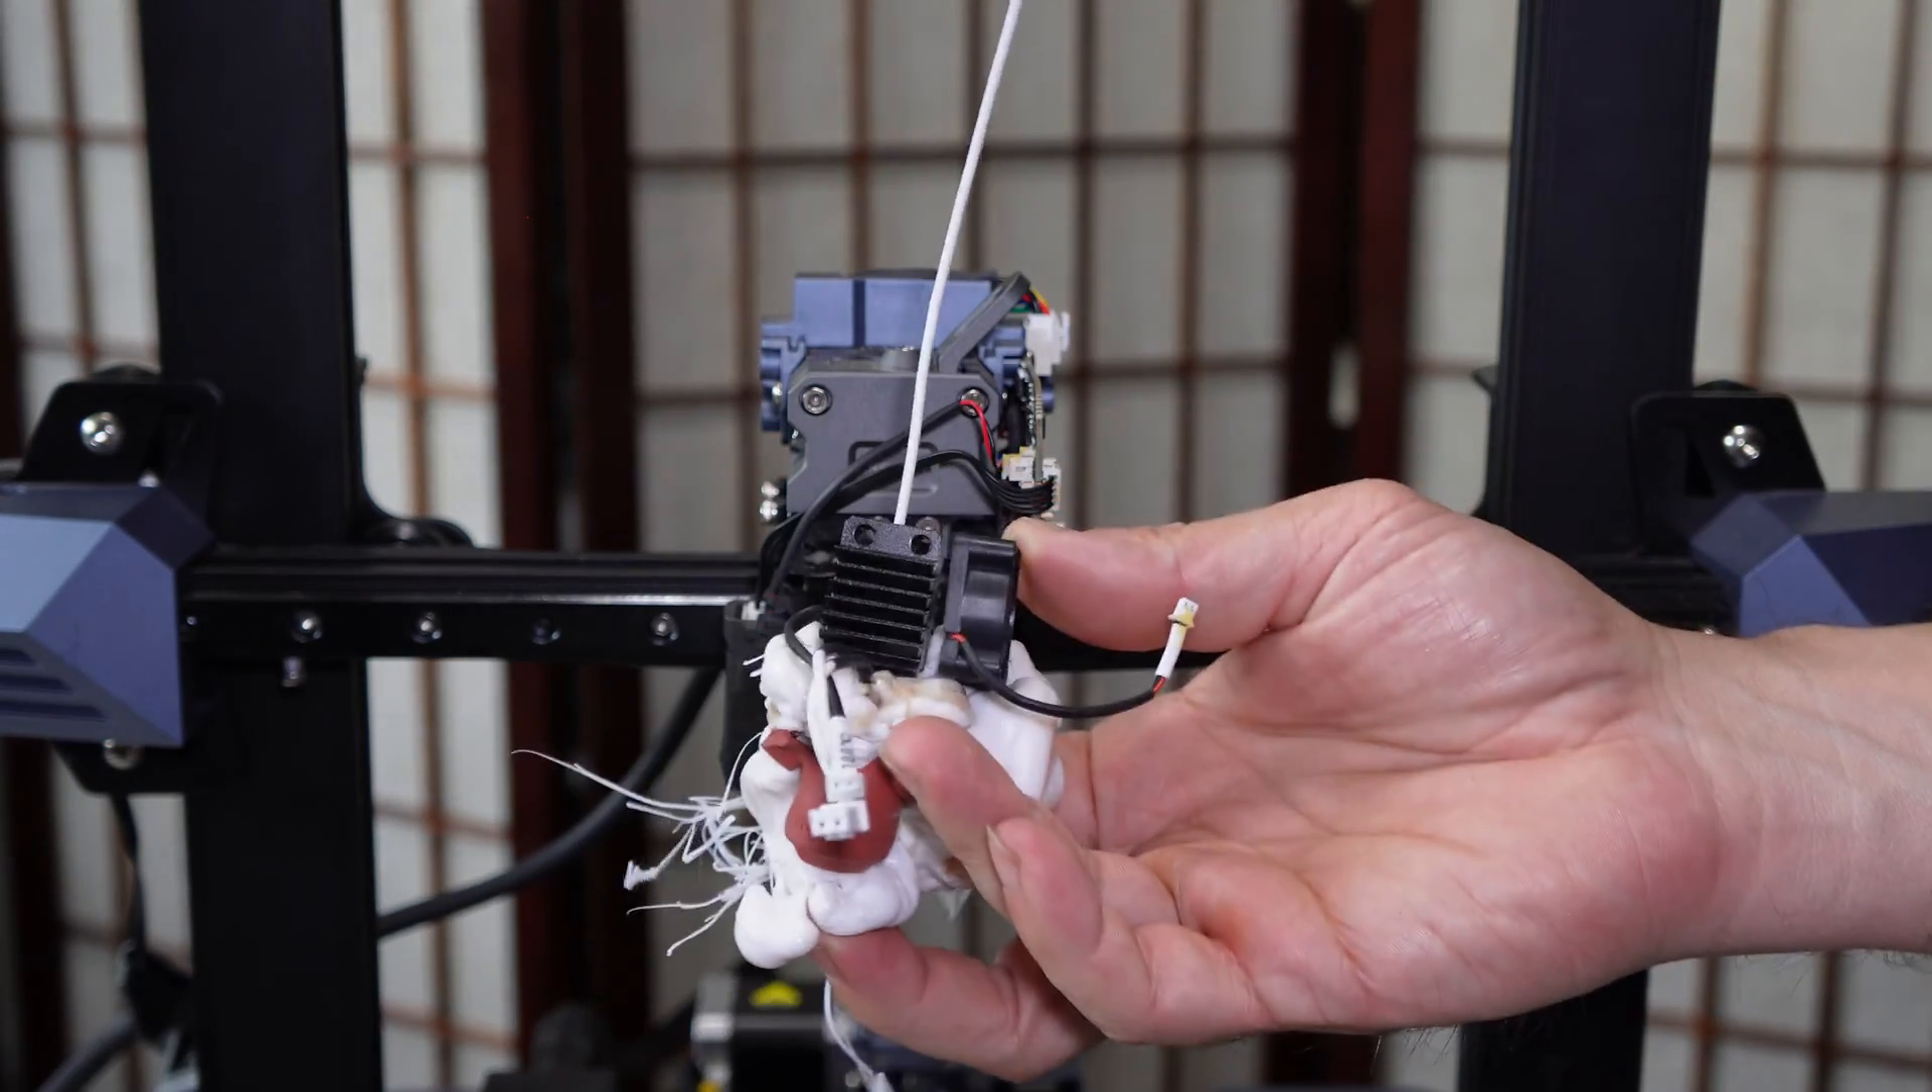We have removed the entire hotend with the blob of death attached.